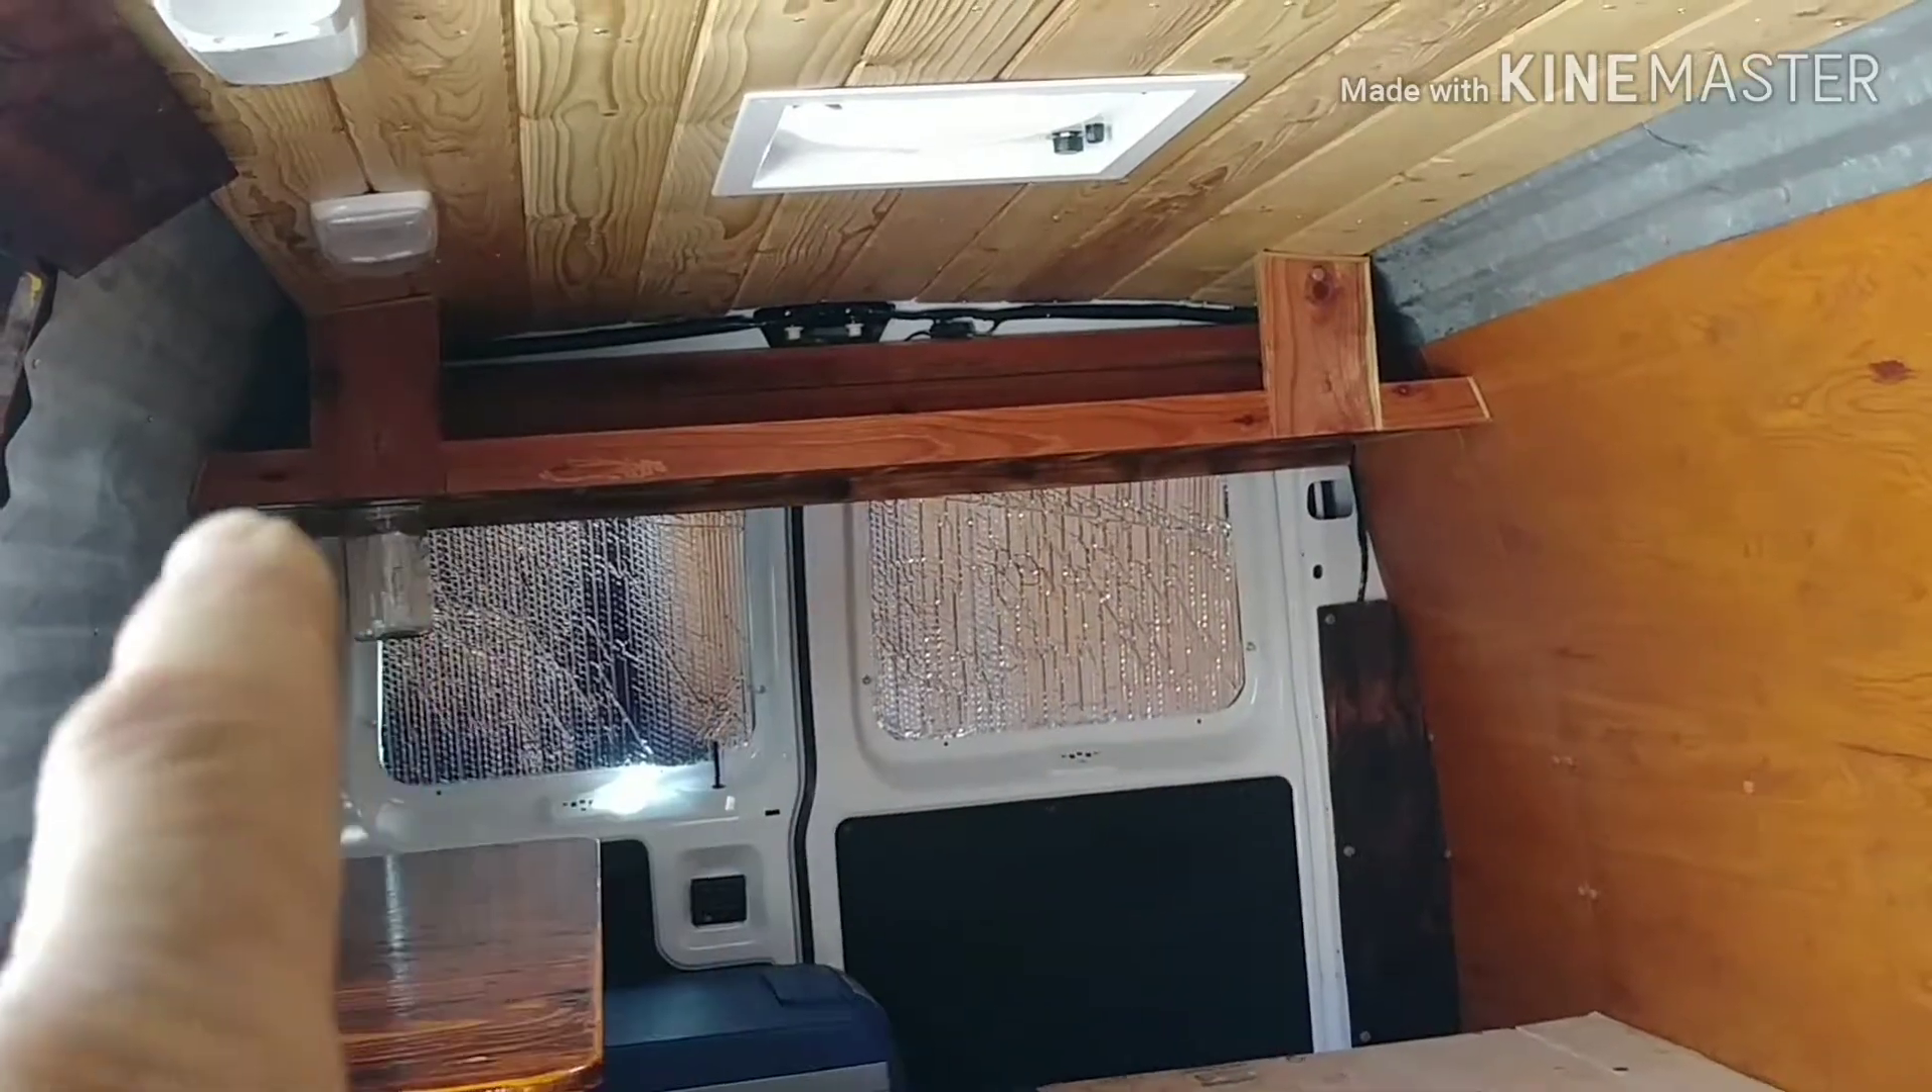I made this overhead shelf right there.